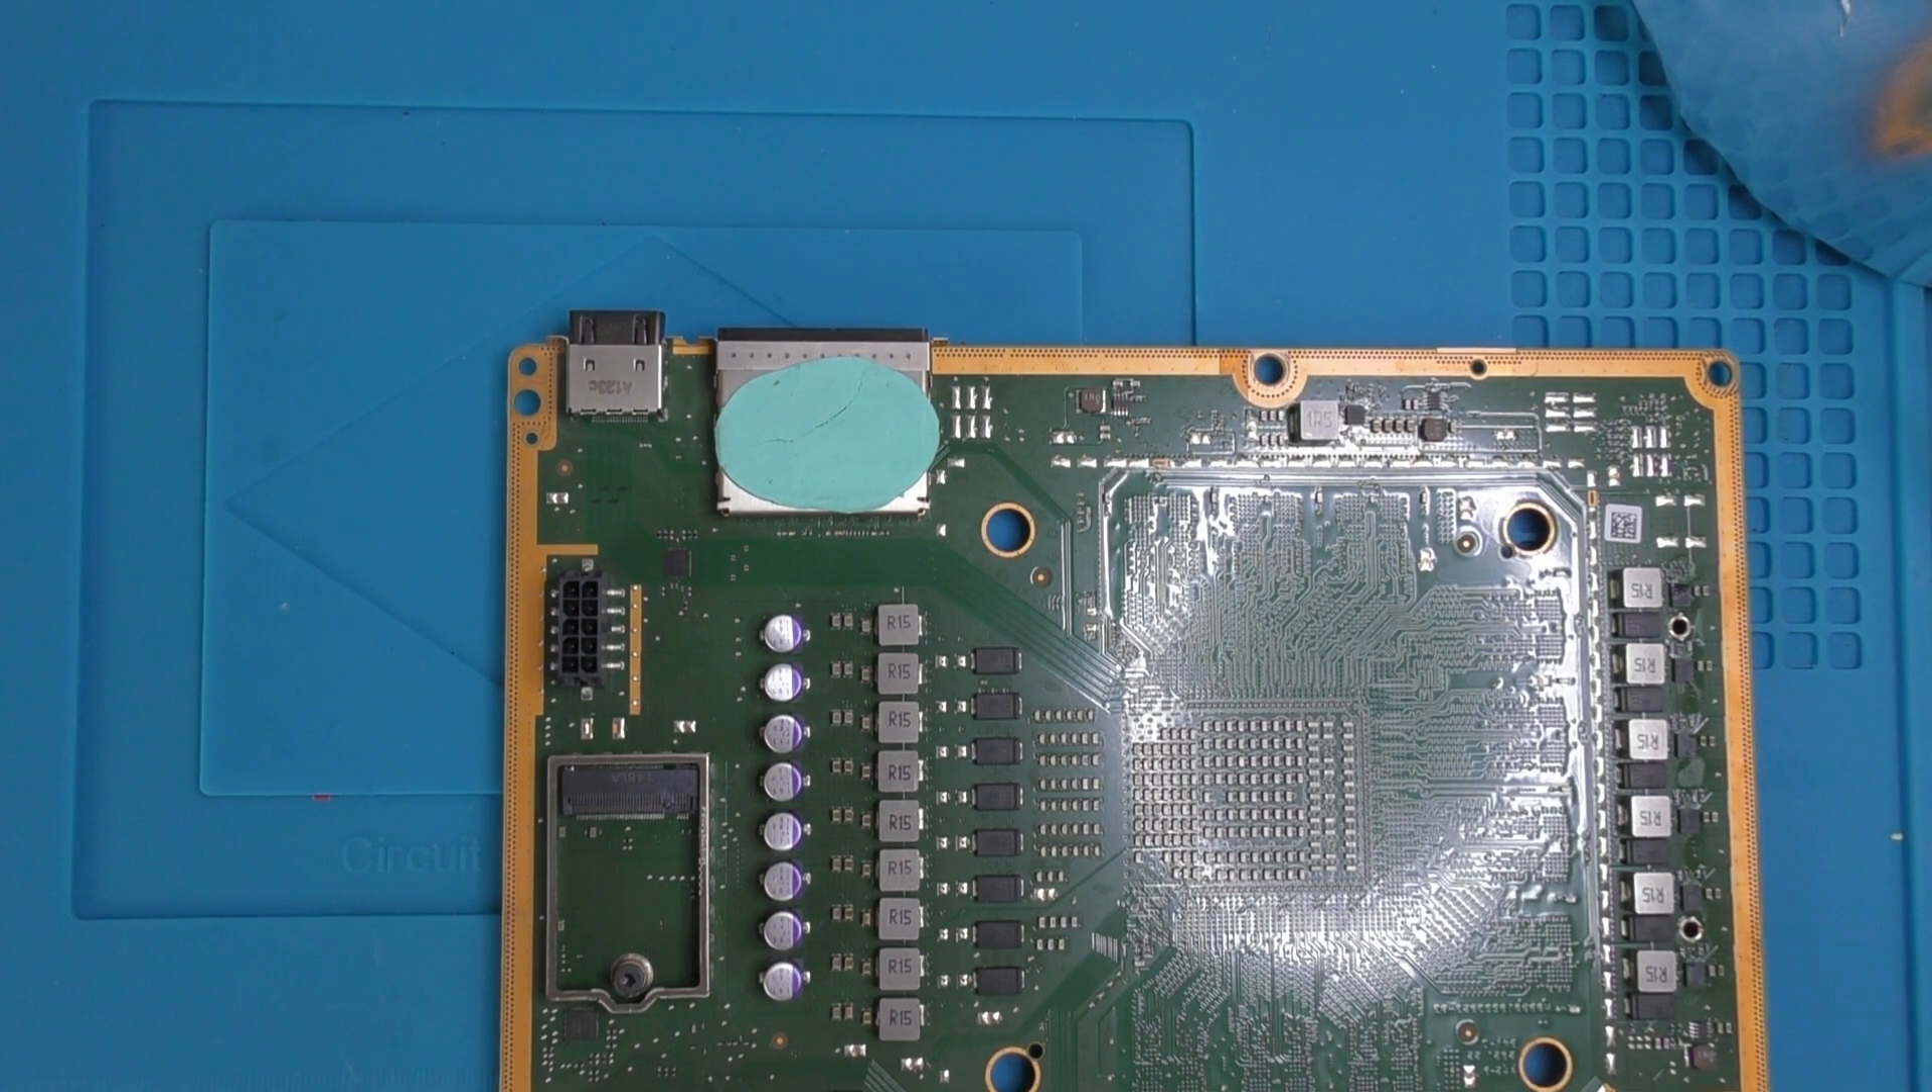Now, we've got our Series X disassembled and the motherboard is out on the desk.